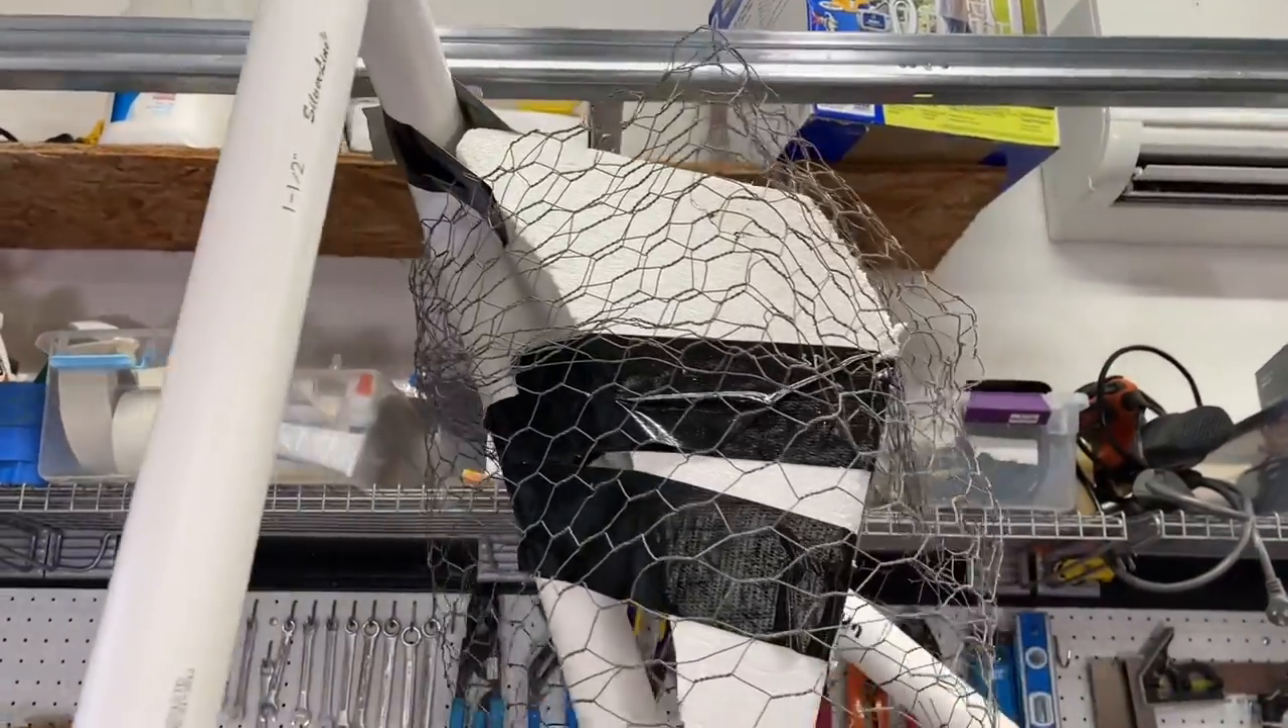As you can see we have the chicken wire all along the center with a piece of styrofoam up there.